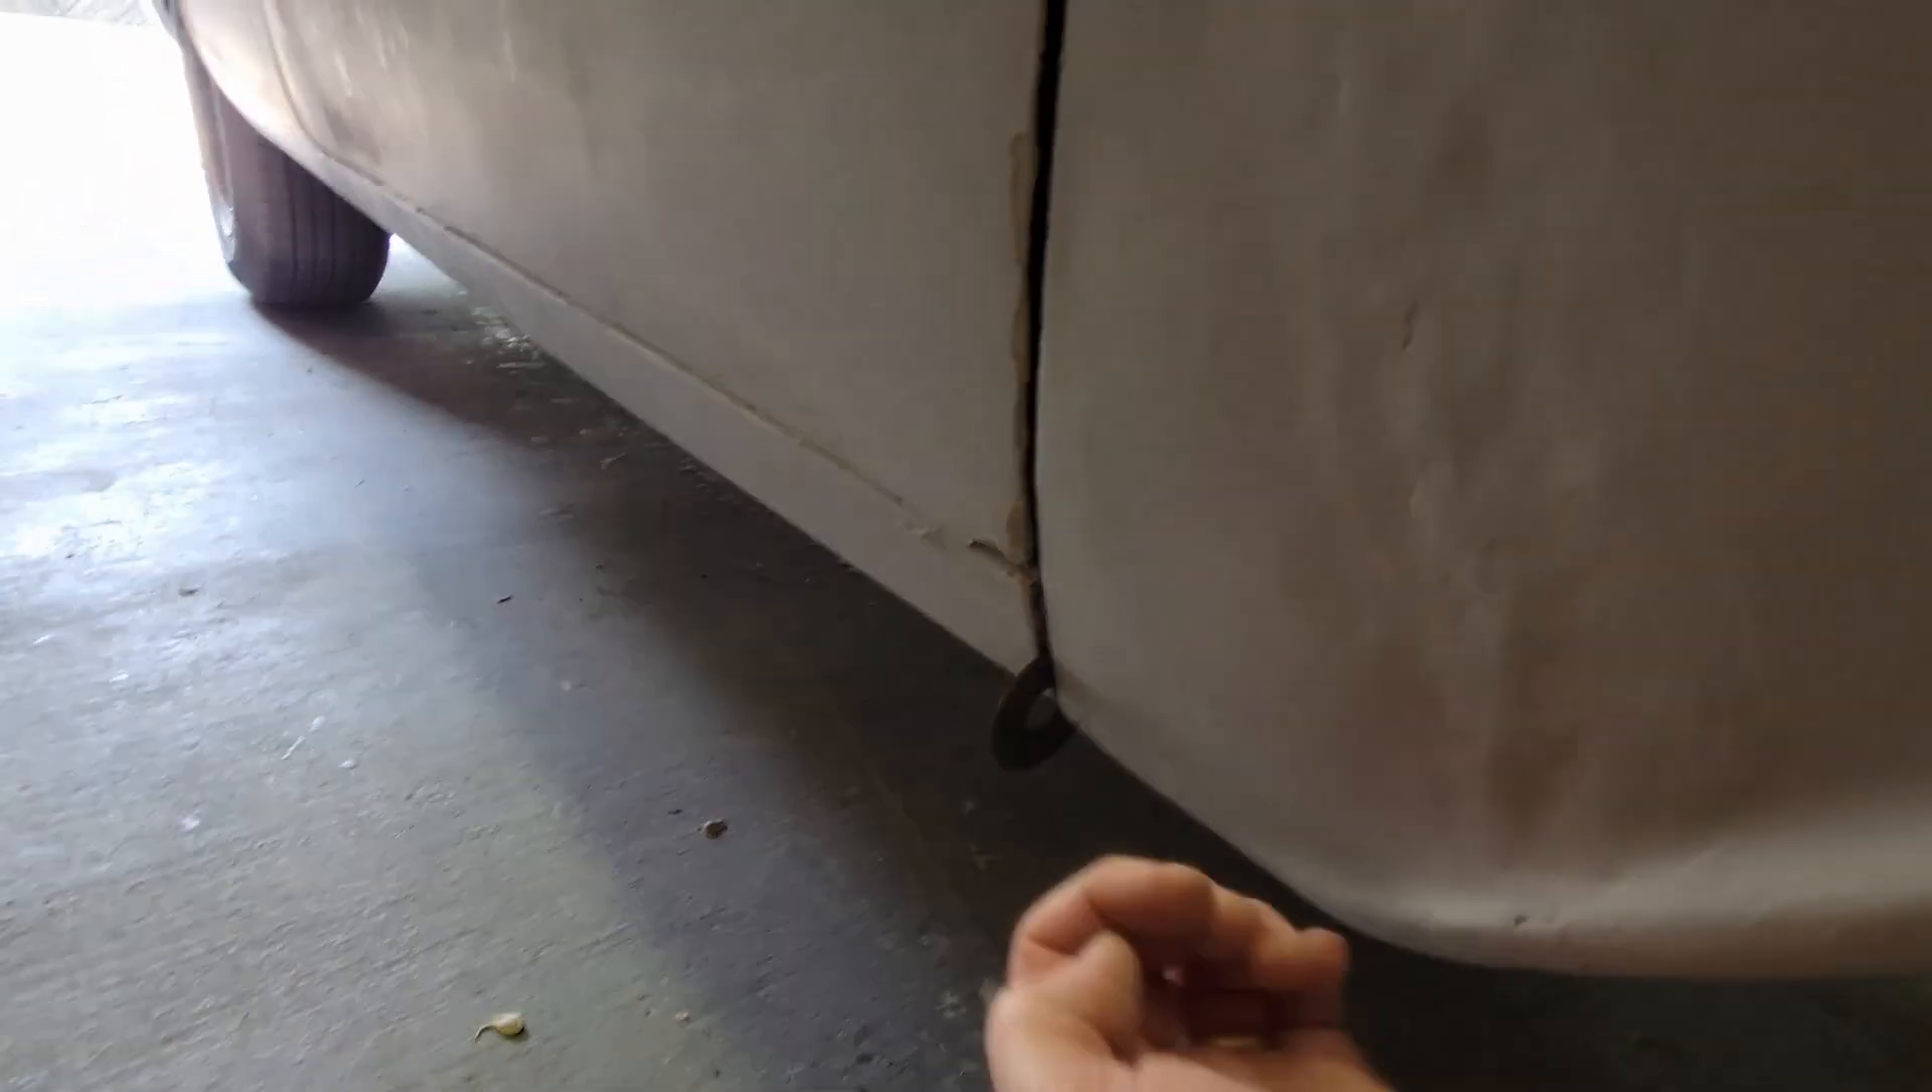The door gap is a little wonky.